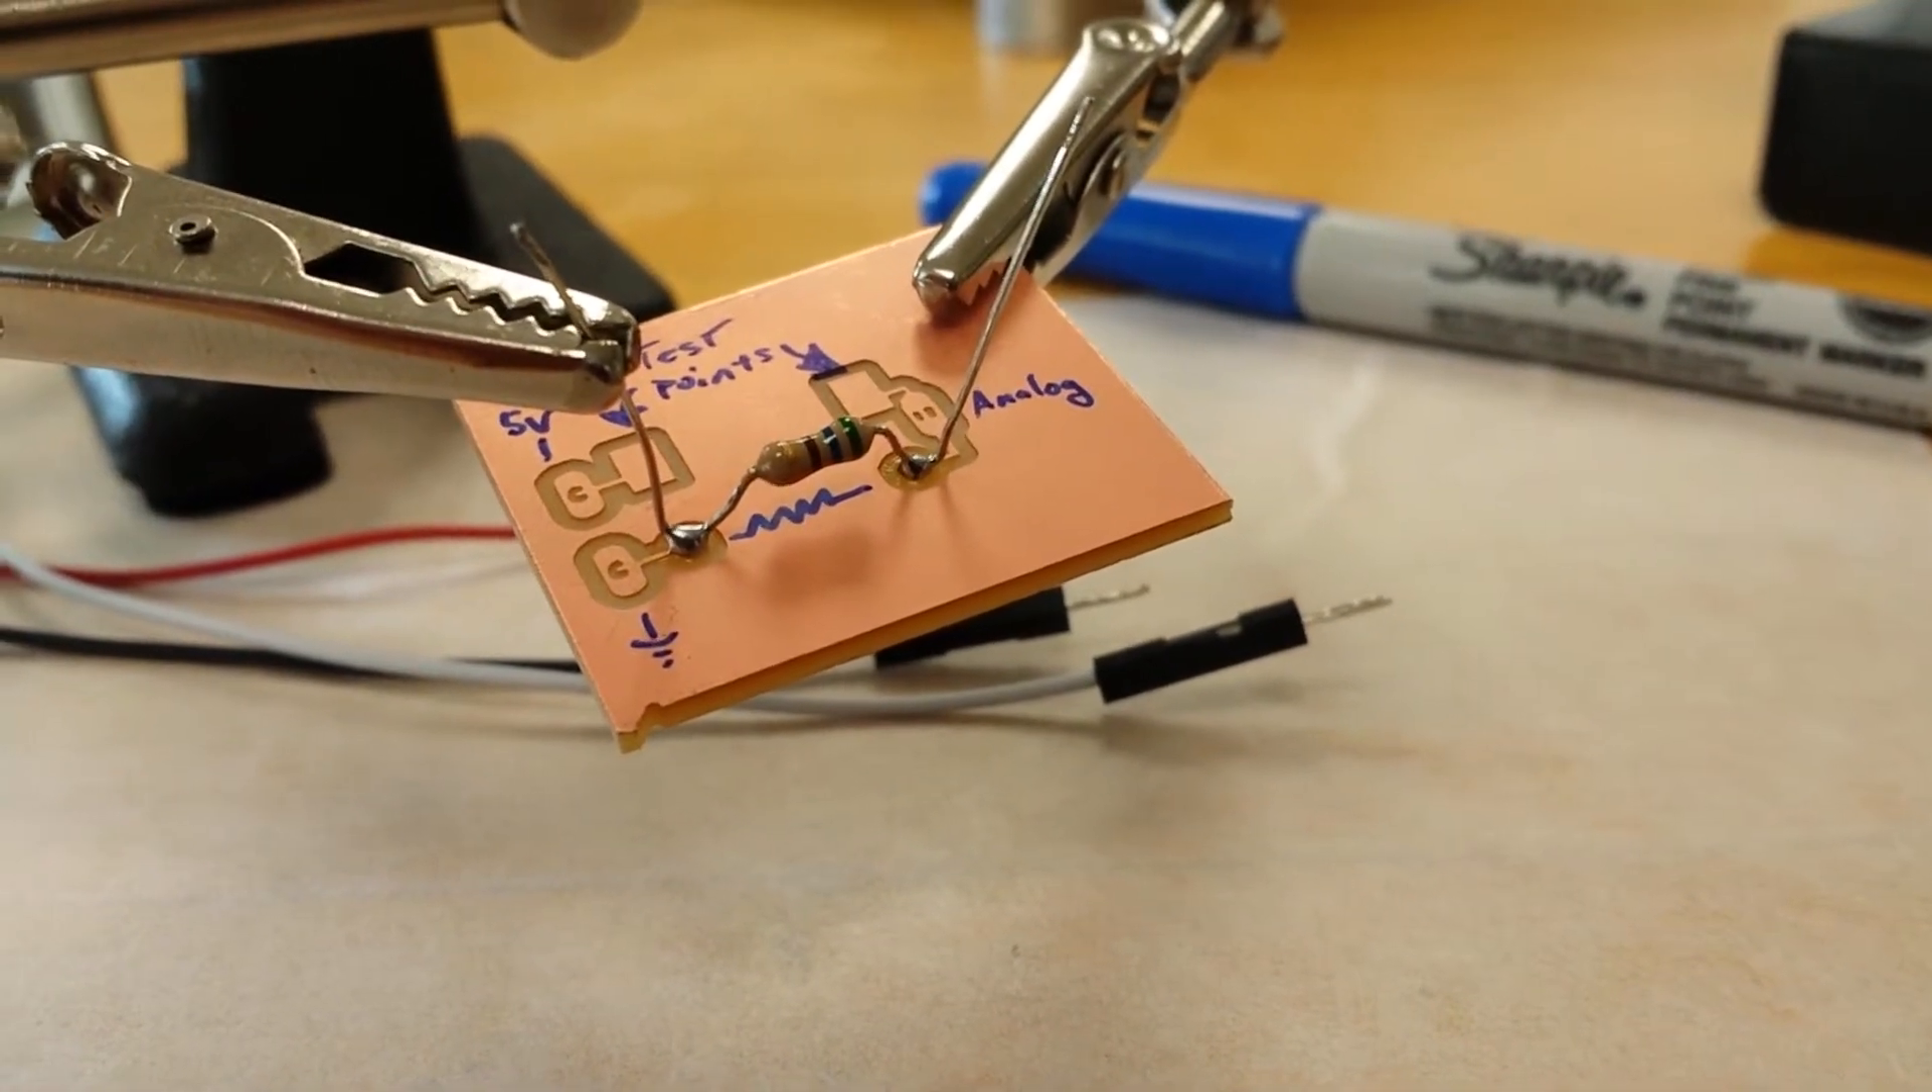So that is soldering the resistor in place.